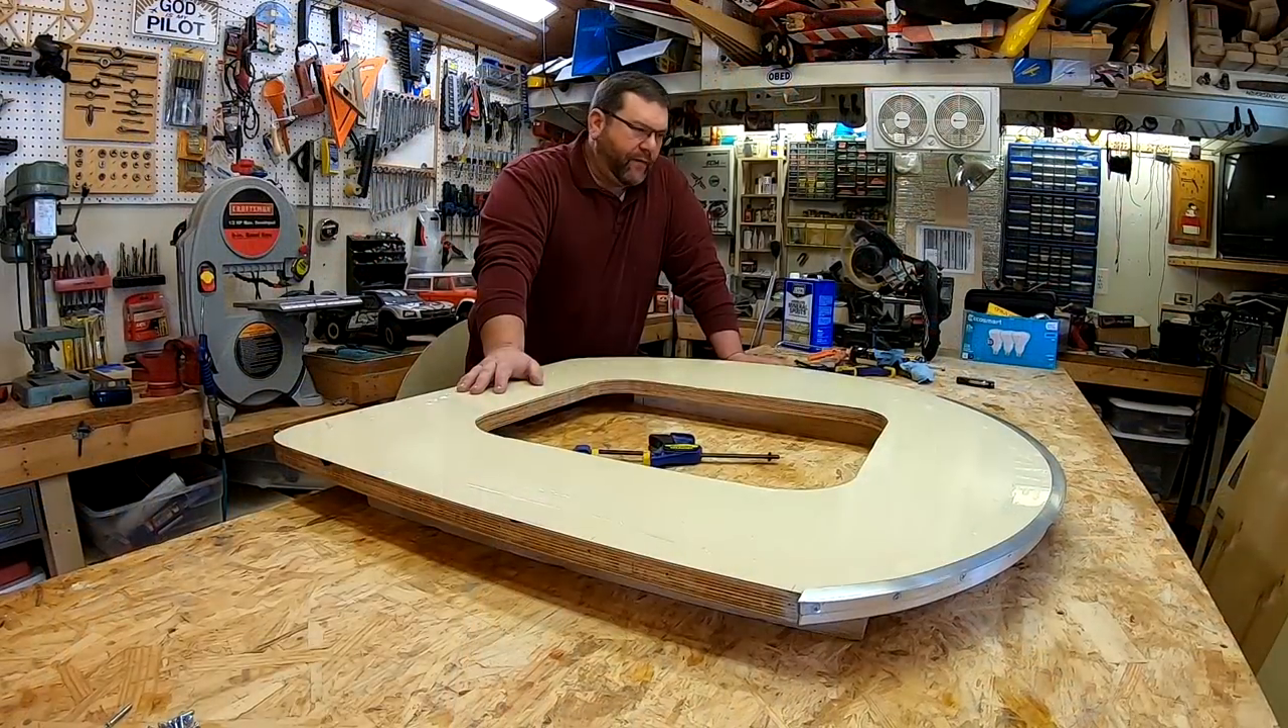We've got the top piece of trim on.